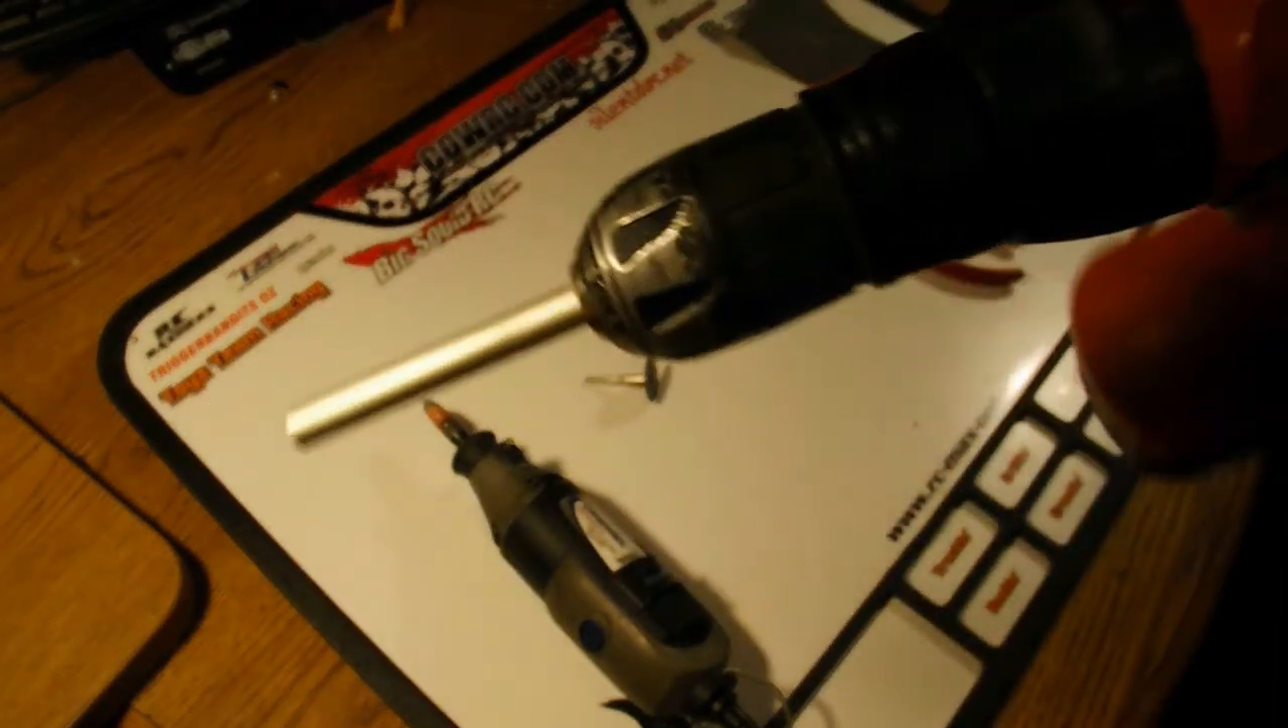Now you can see I've chucked the whole pipe into my cordless drill.